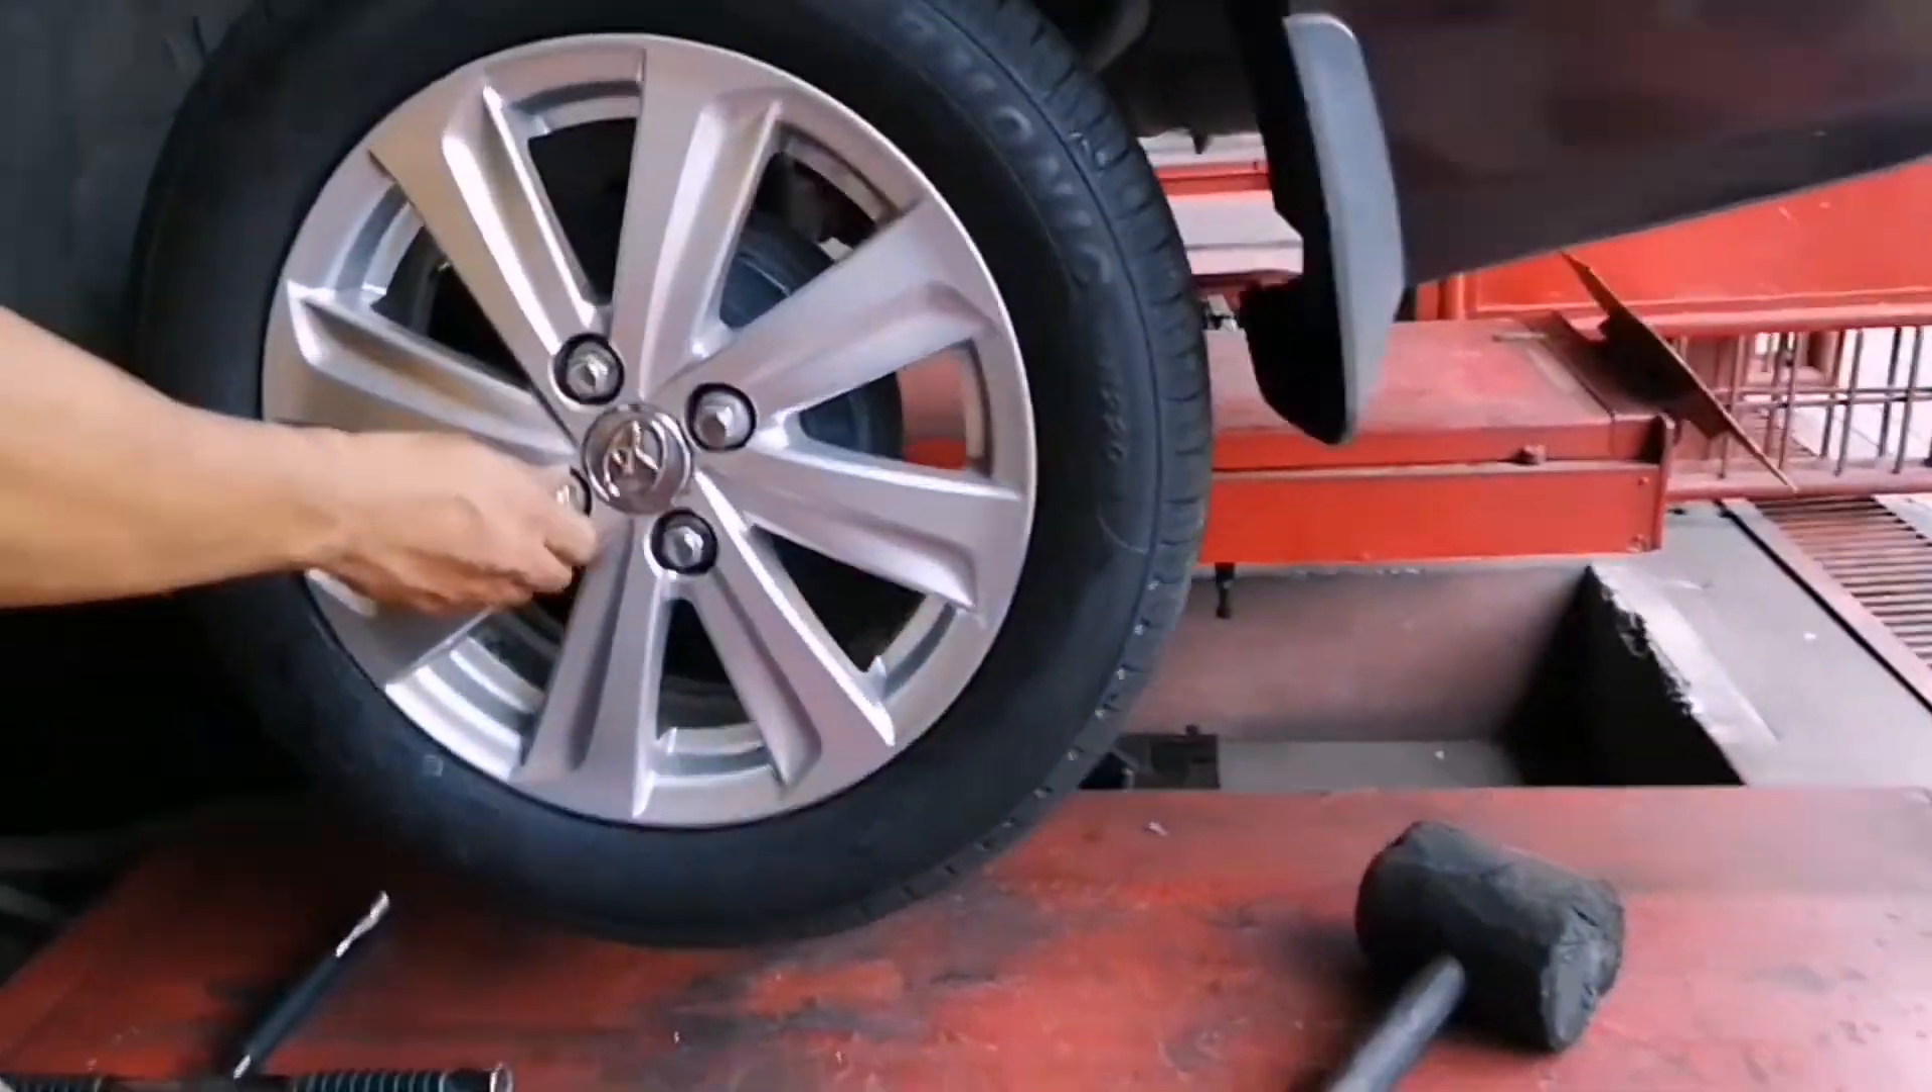So ayan, nakabit na yung gulong natin.